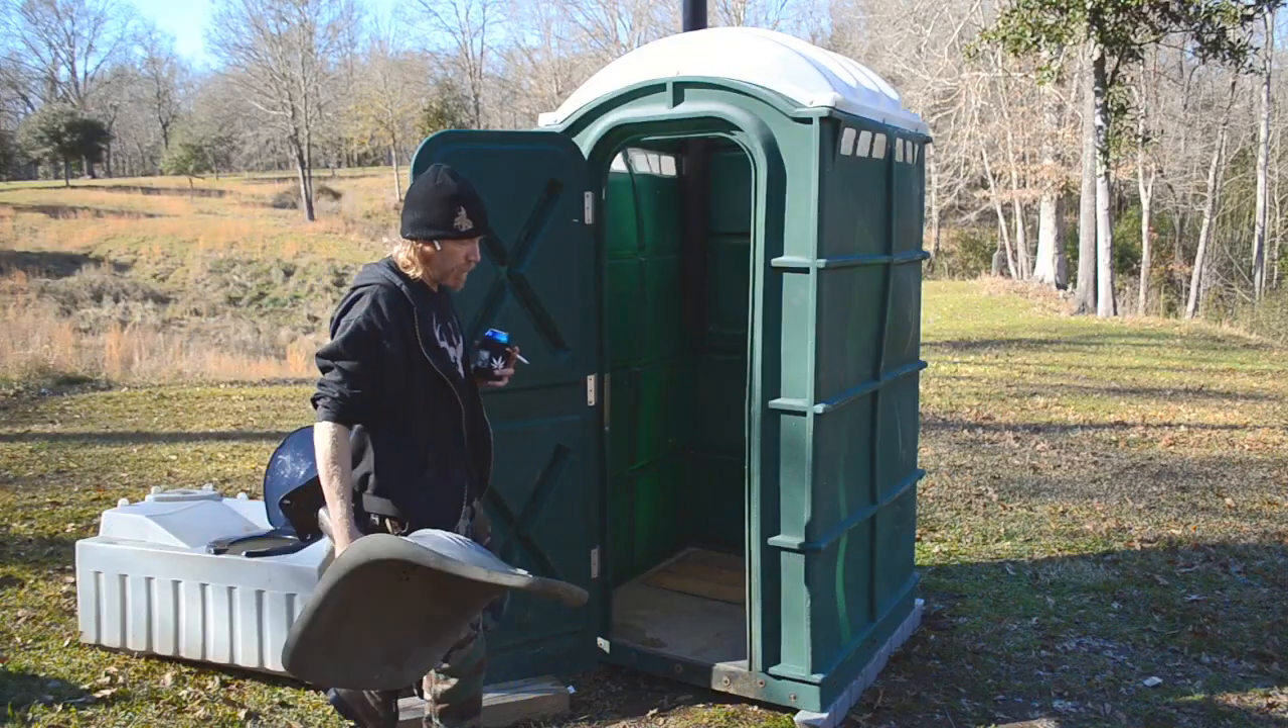Now that we got the floor in, we can go ahead and put our seat in.